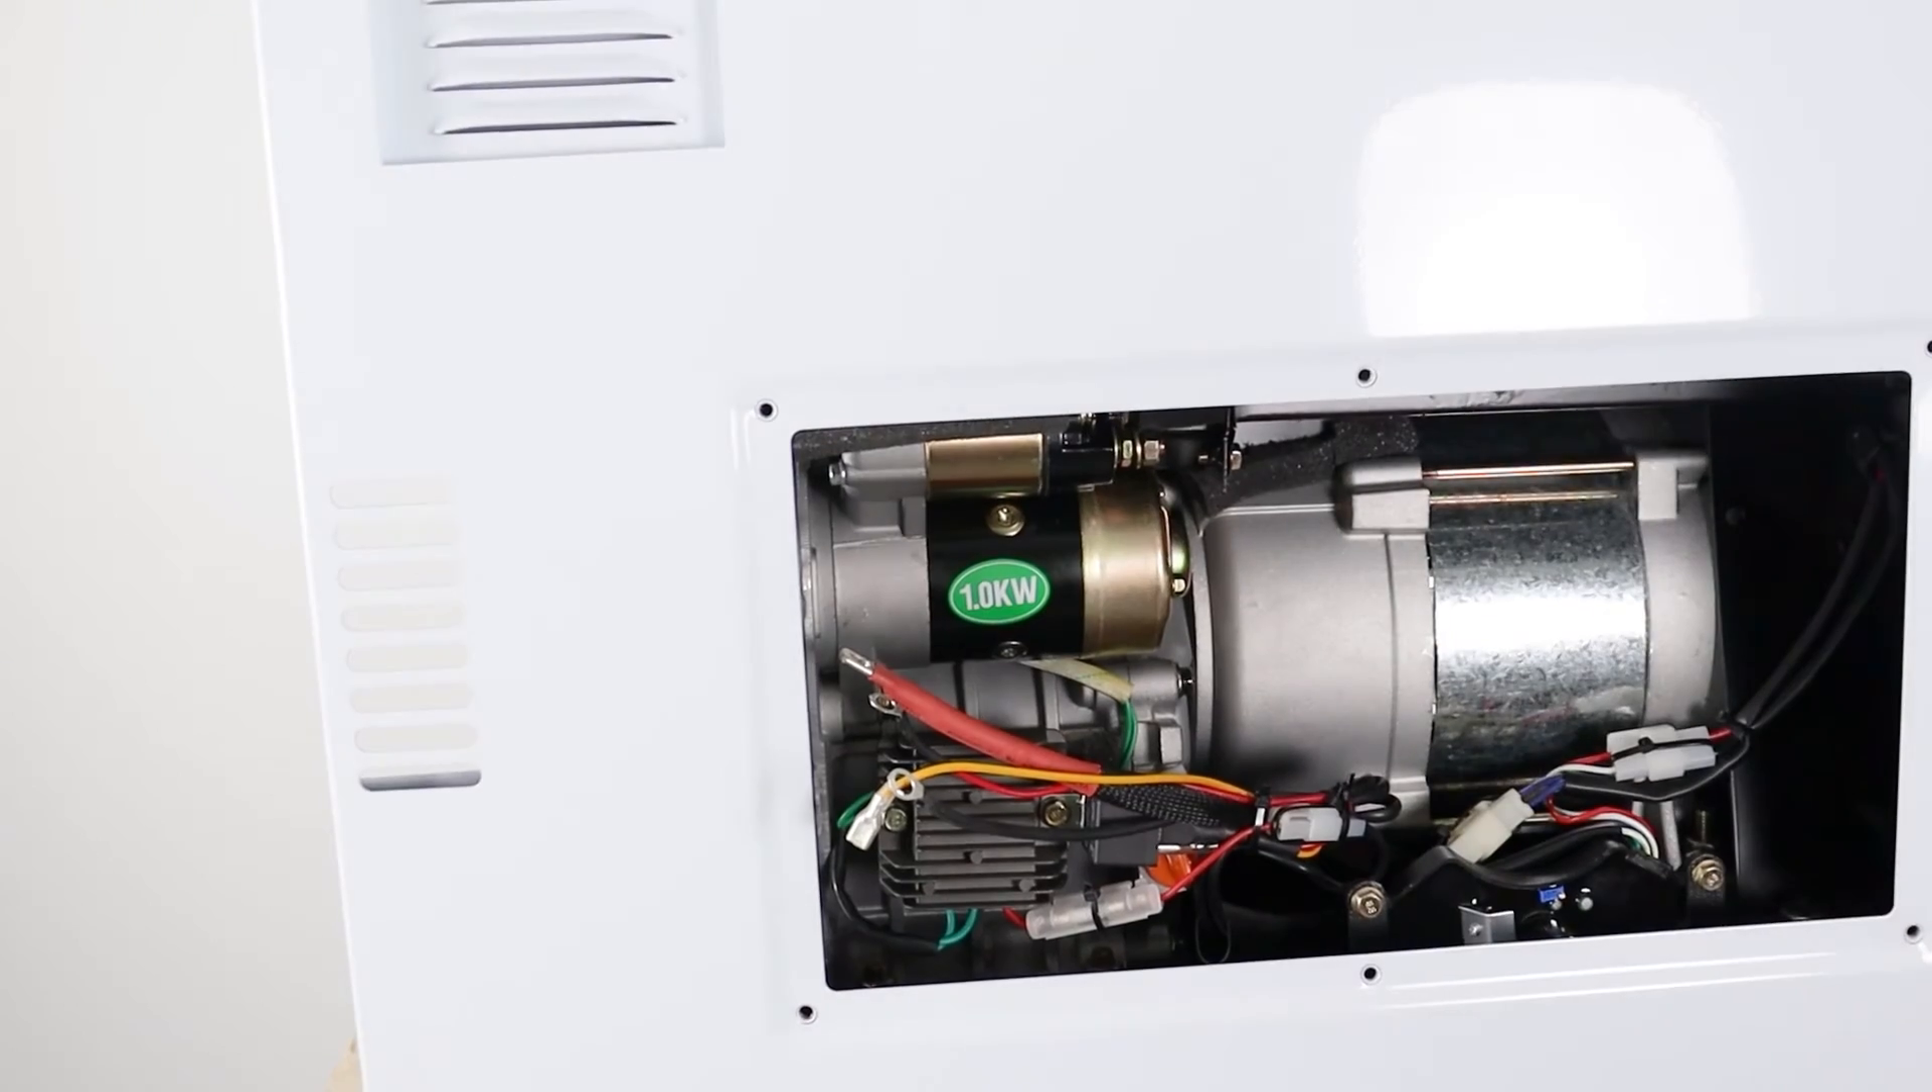So mechanically, that's the starter motor back in position.